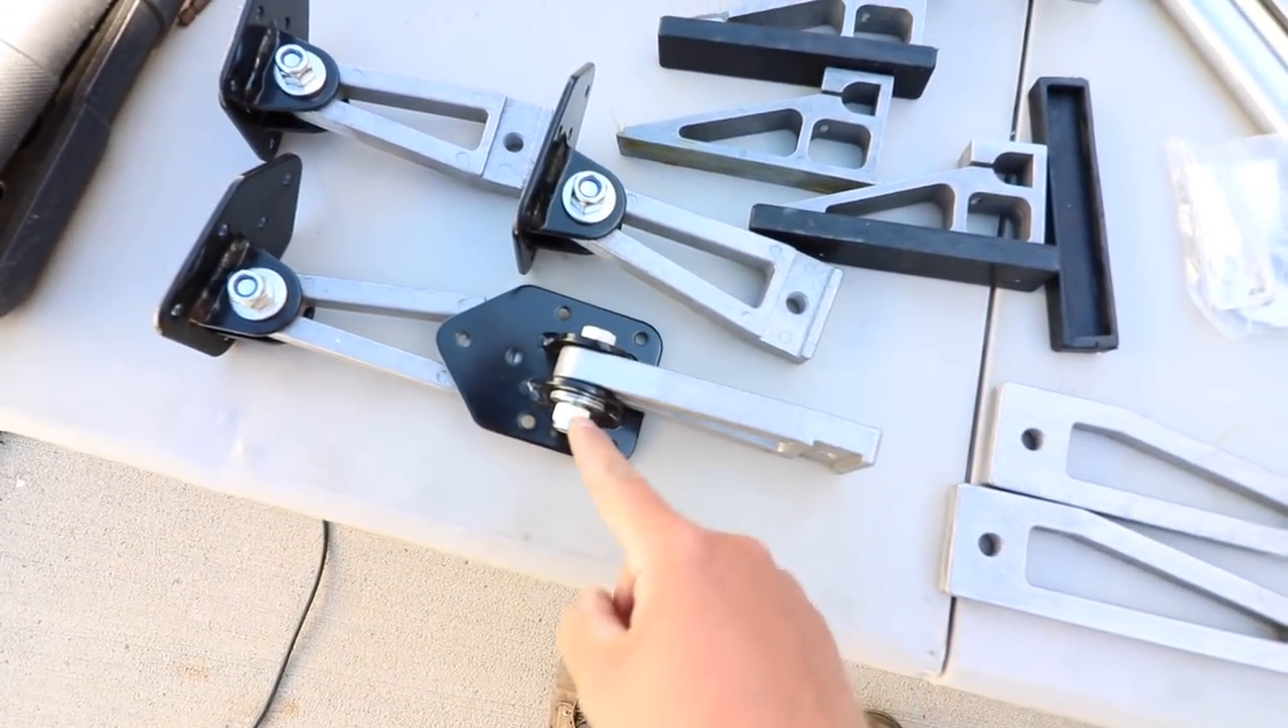So right here, you got the bolt coming through. You got a washer and then the nut.